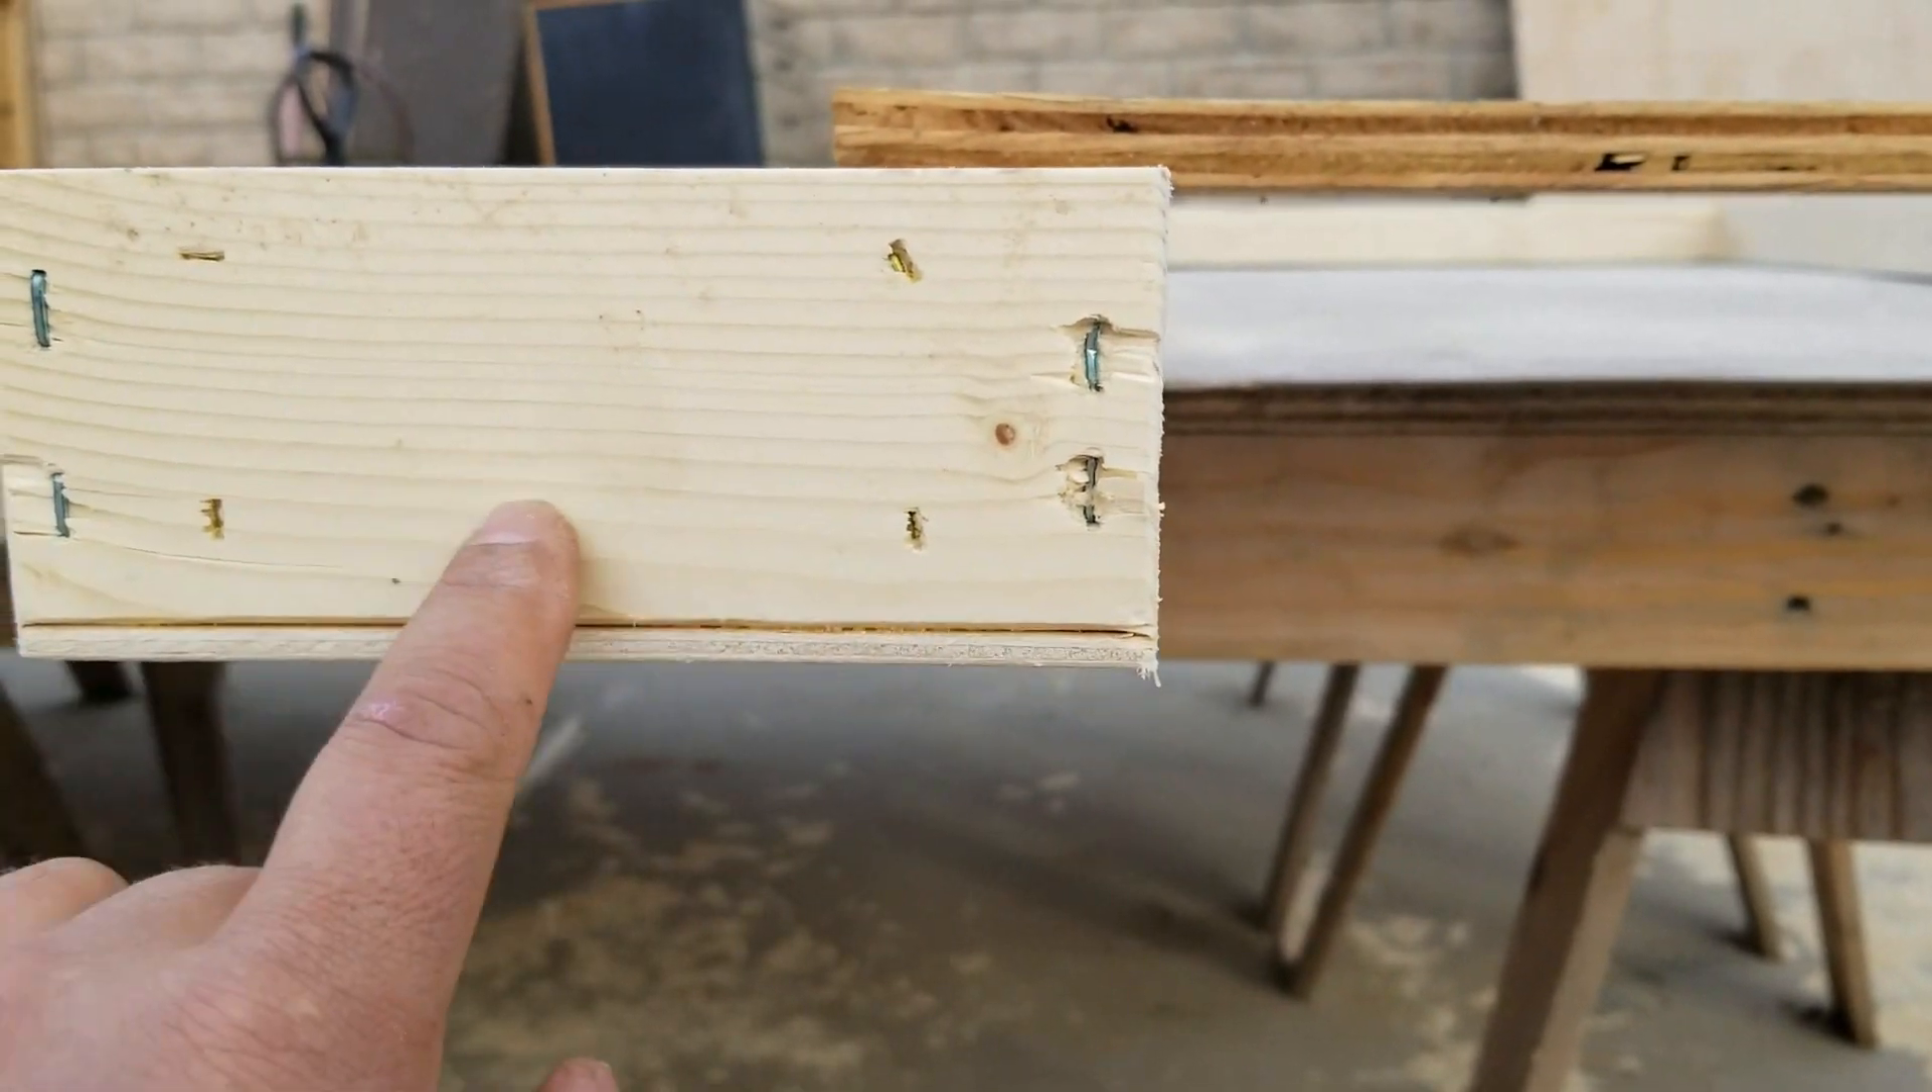So i have my framing staples right here so what i did is i just pounded these down with a countersink so that when i go through and route out that eighth inch my router bit doesn't hit those staples.